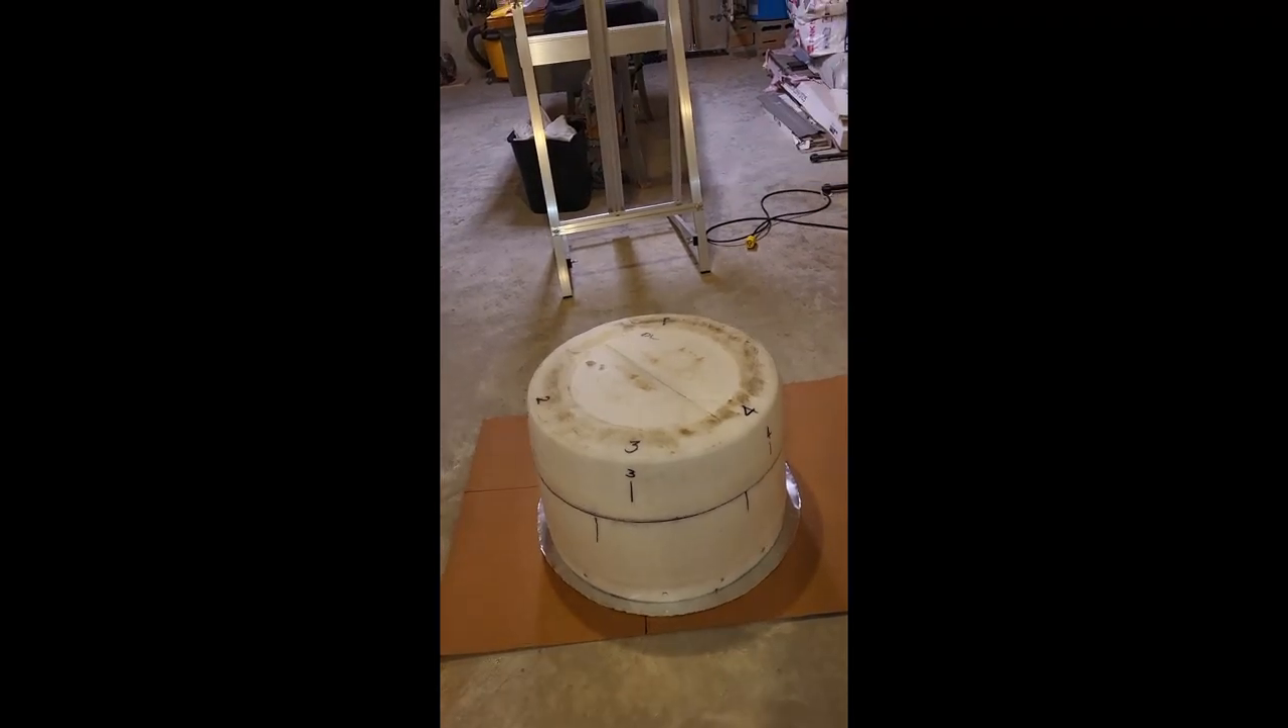So, this top, or the bottom of the drum, sits right down over the part I had already made.